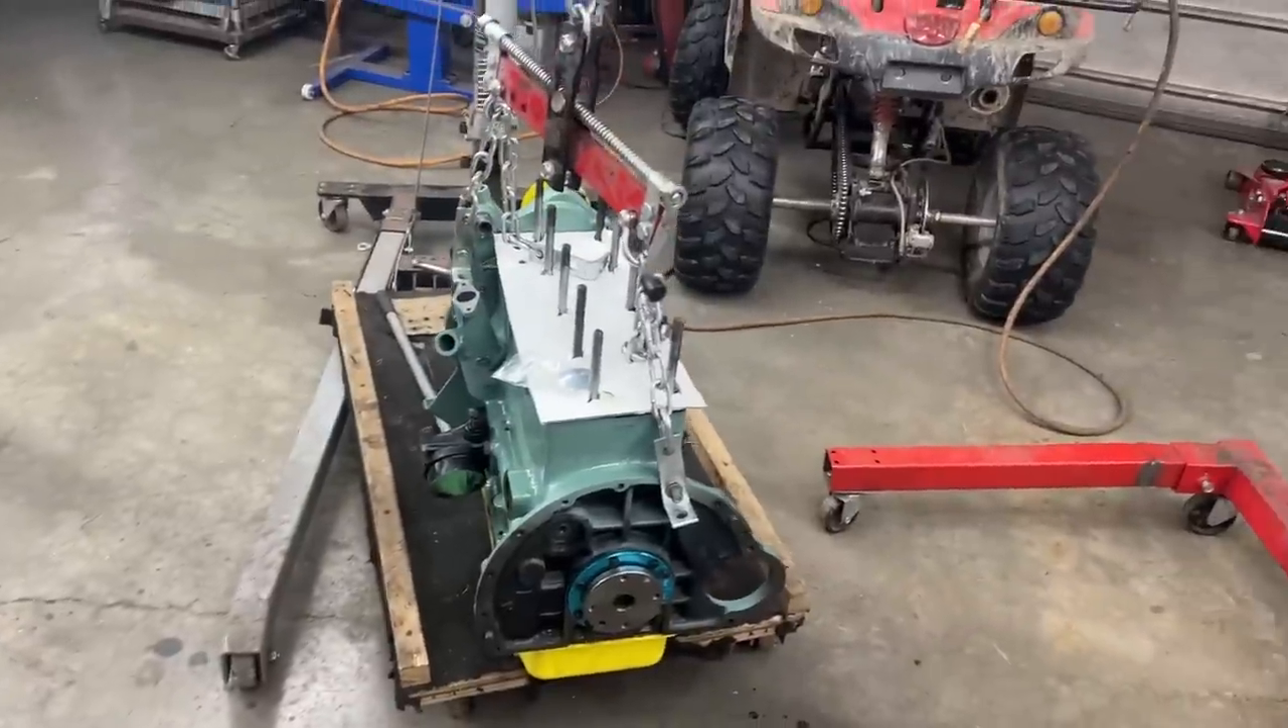Okay so we have the engine off the stand now we have it on this cart where we're going to assemble it with the transmission but before that we need to deal with some stuff here in the back.